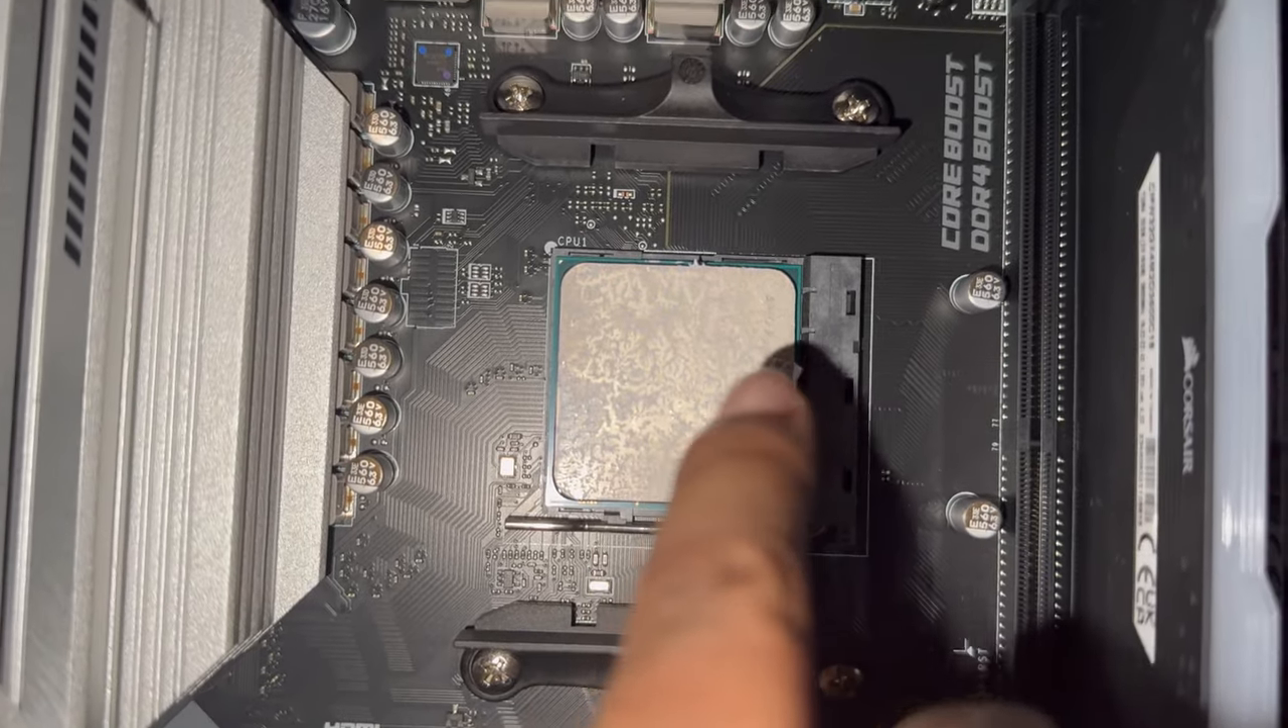Now I got the other motherboard in with the CPU in it.